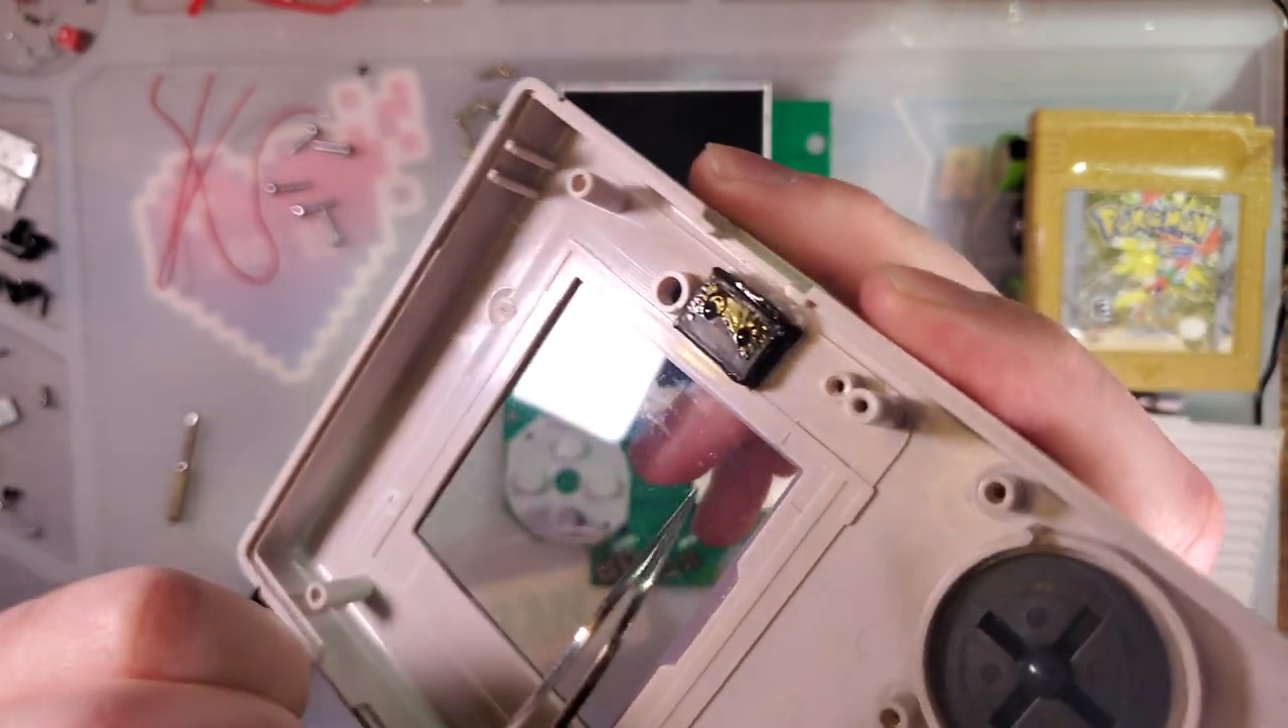This little rubber spacer thing is supposed to stick to the board itself and it has stuck to my shell because it is literally eating away at the plastic.